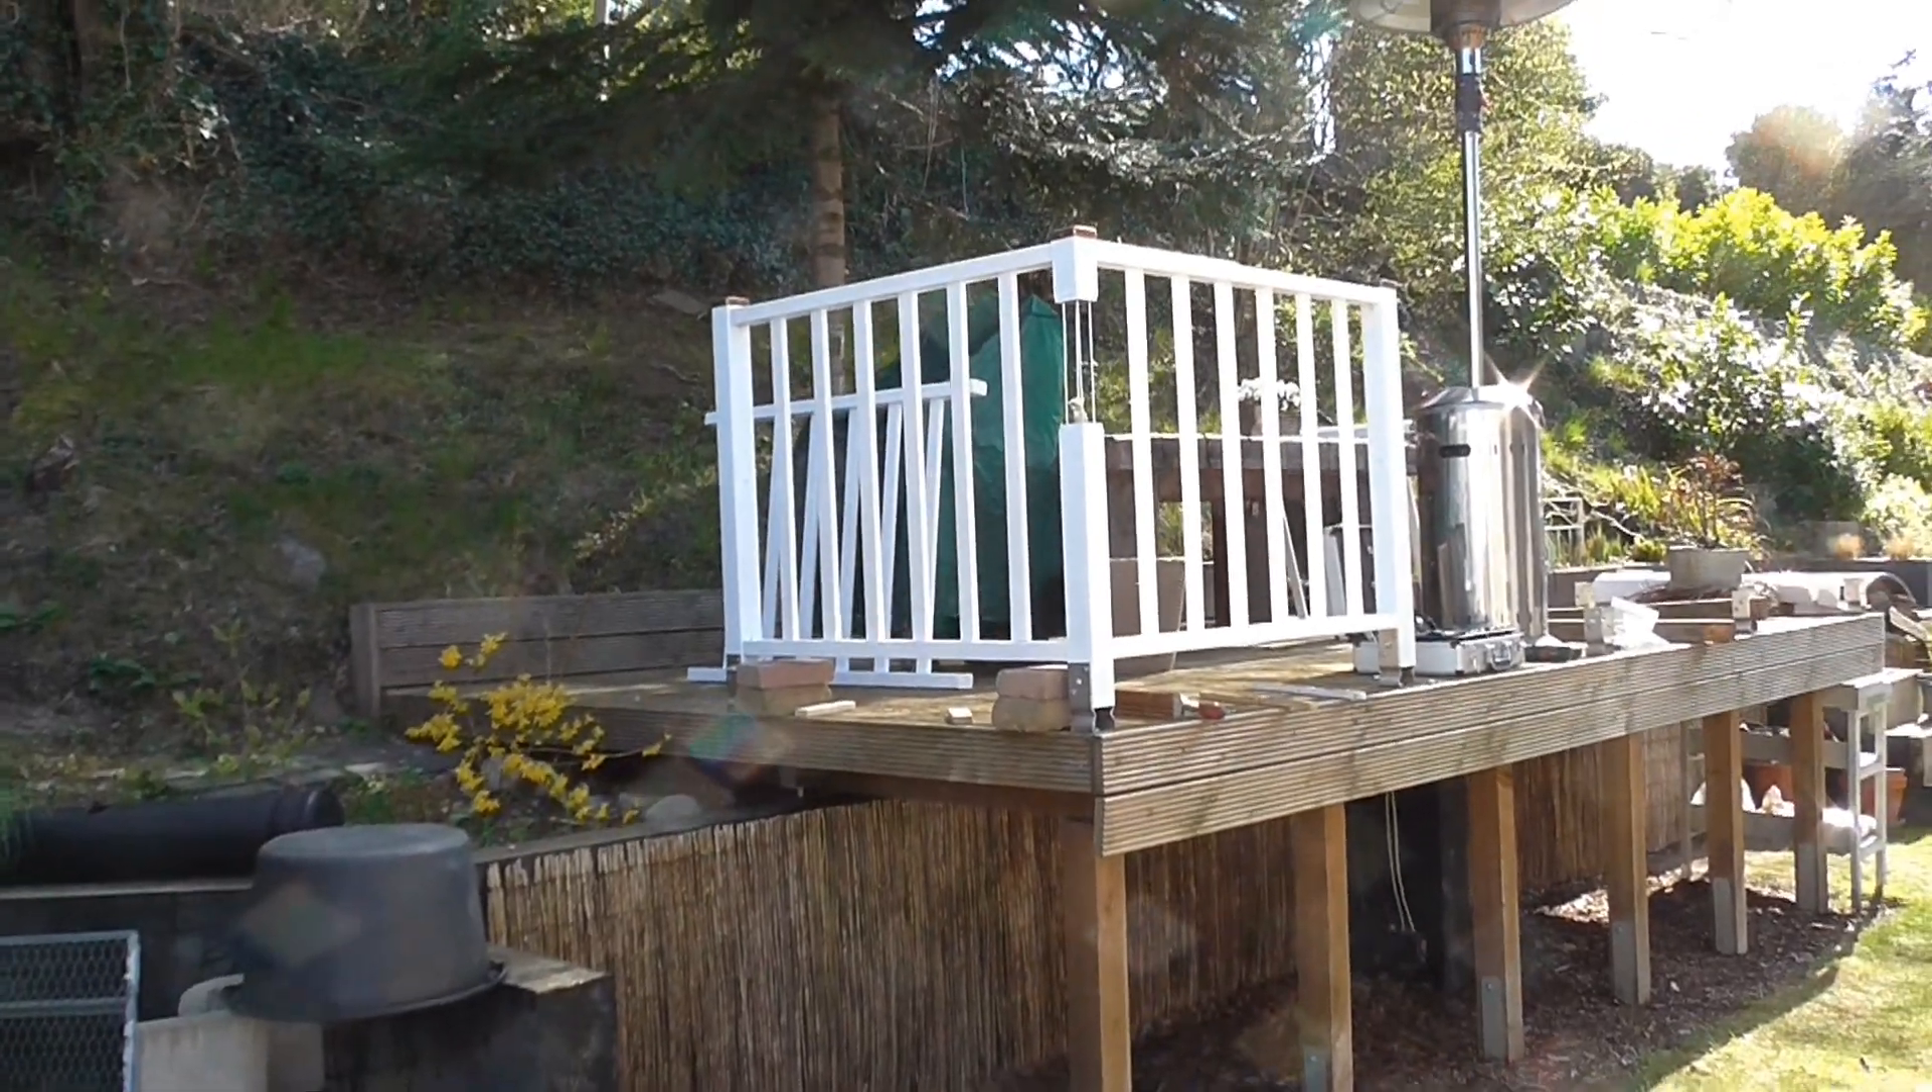Die ersten zwei Felder habe ich jetzt montiert. Die restlichen vier kommen jetzt noch und dann bin ich fast fertig.